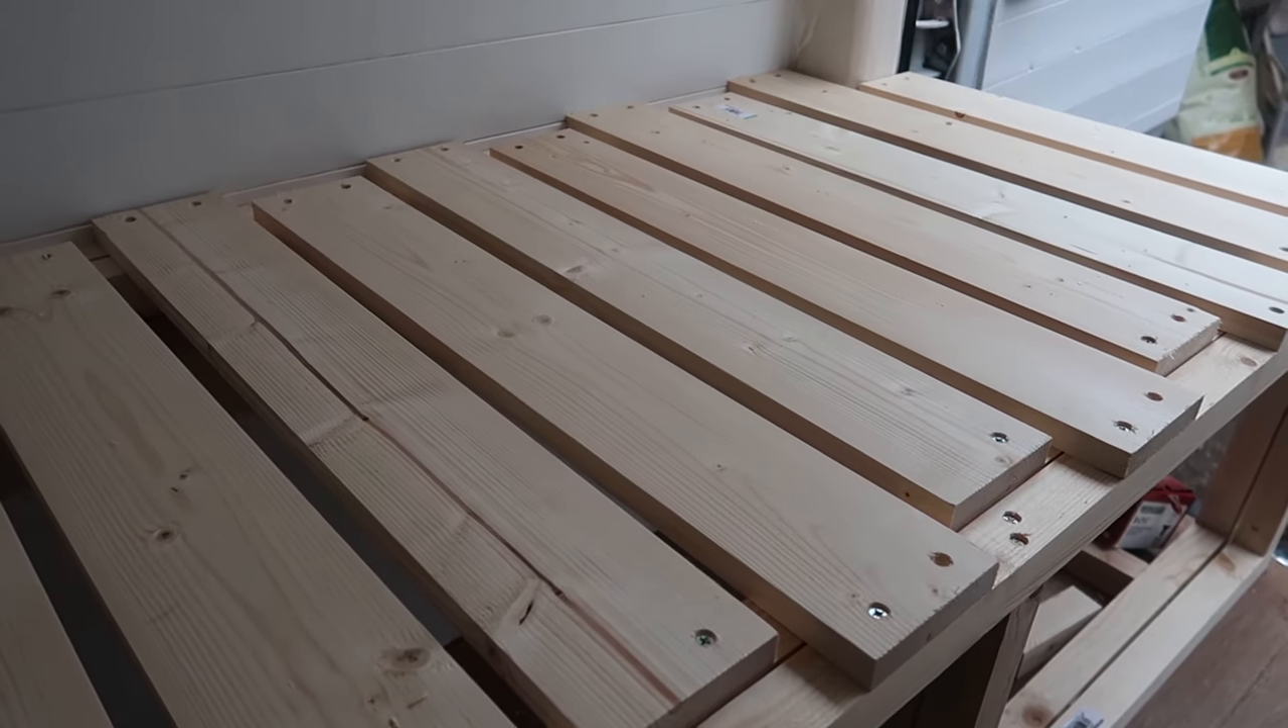Okay so we've got the slats fixed in place.